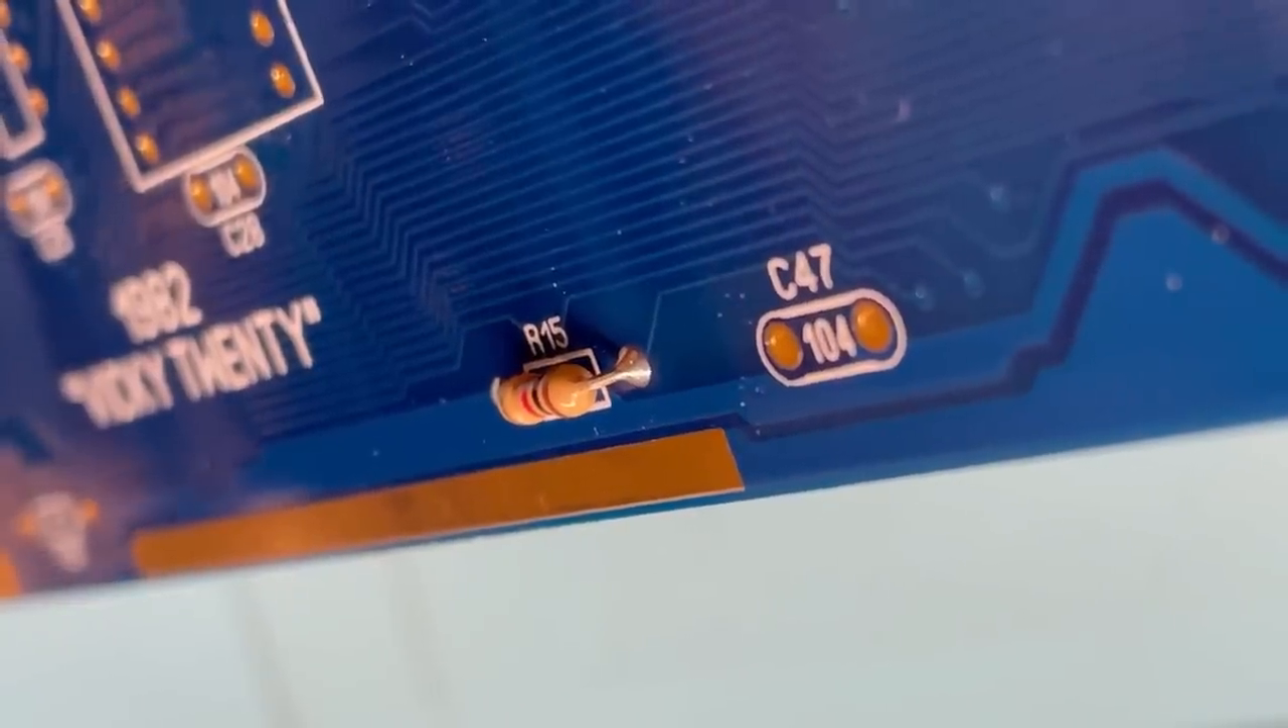Quick bit of soldering and we have our first resistor fitted to the board. Yay!